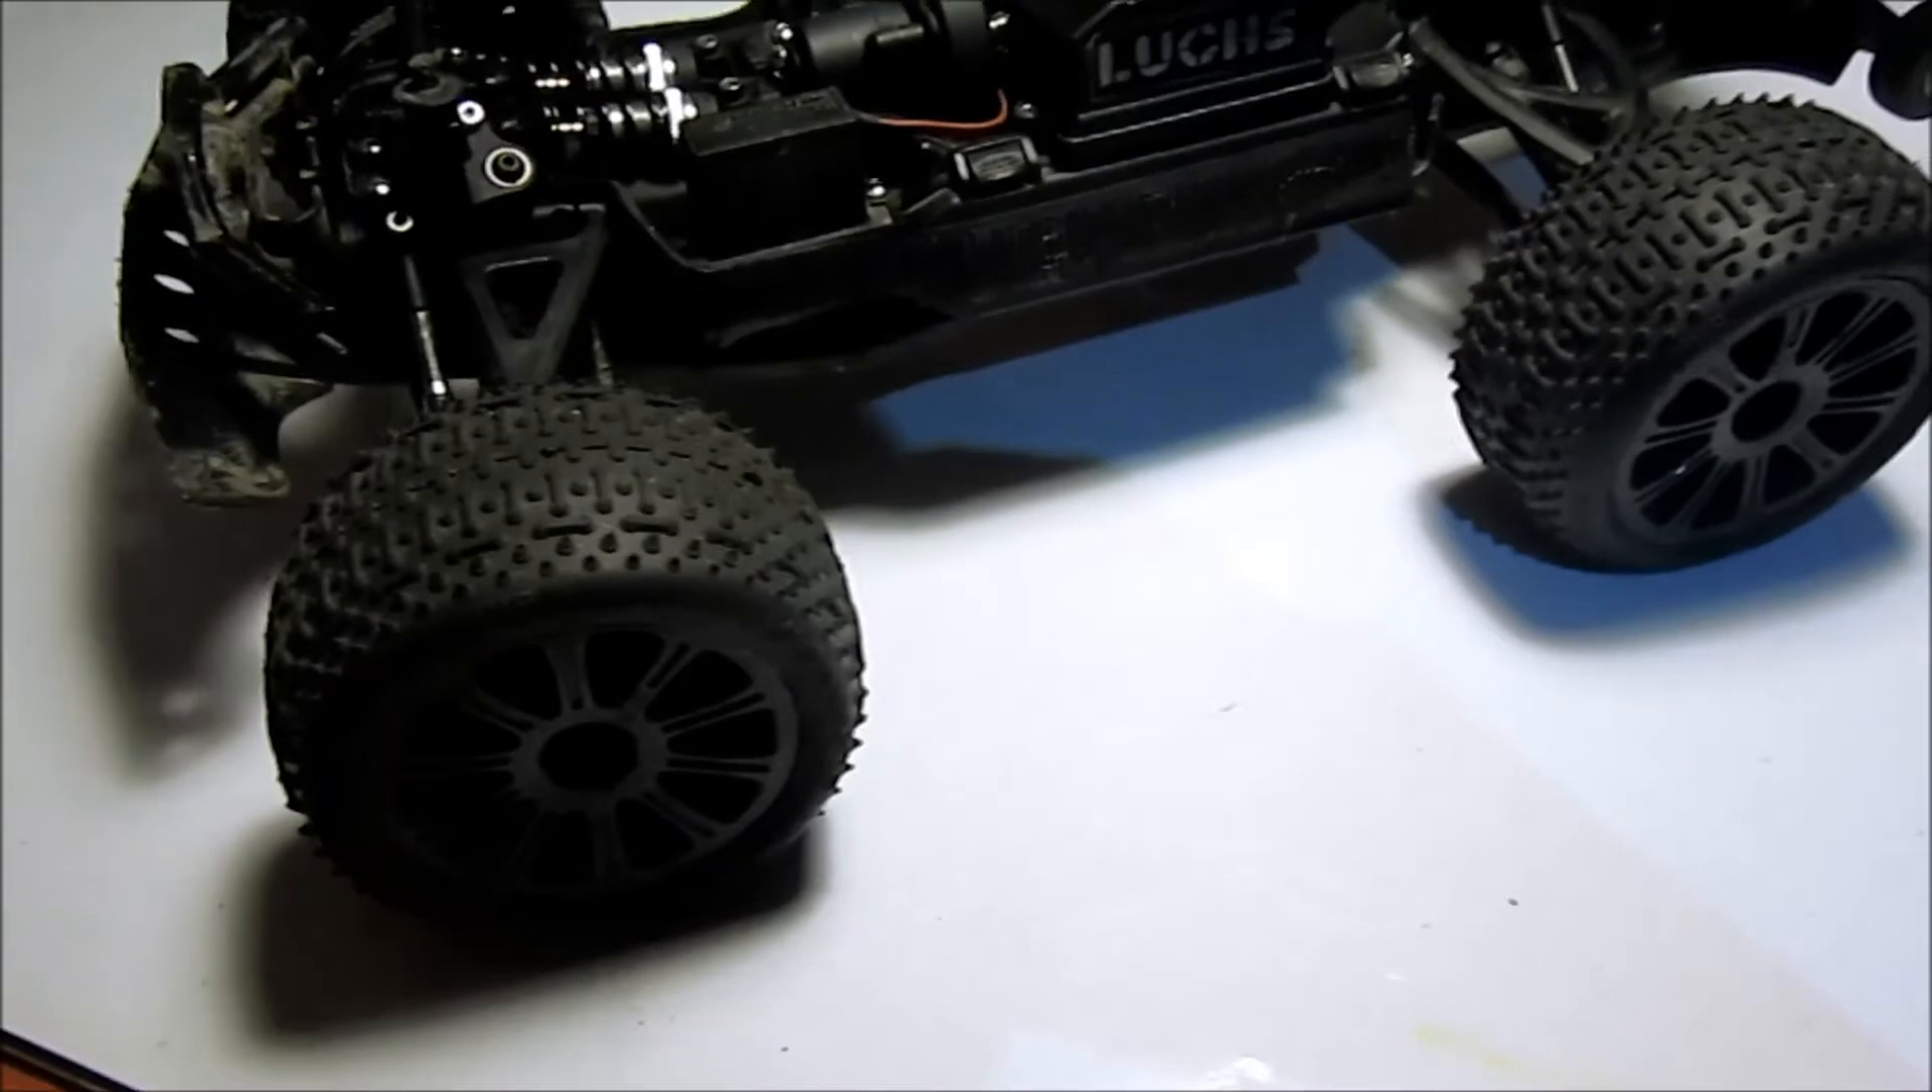So the wheels have been put on and now if you want you can adjust your turn buckles and pivot balls to adjust the toe in and out and also the camber.